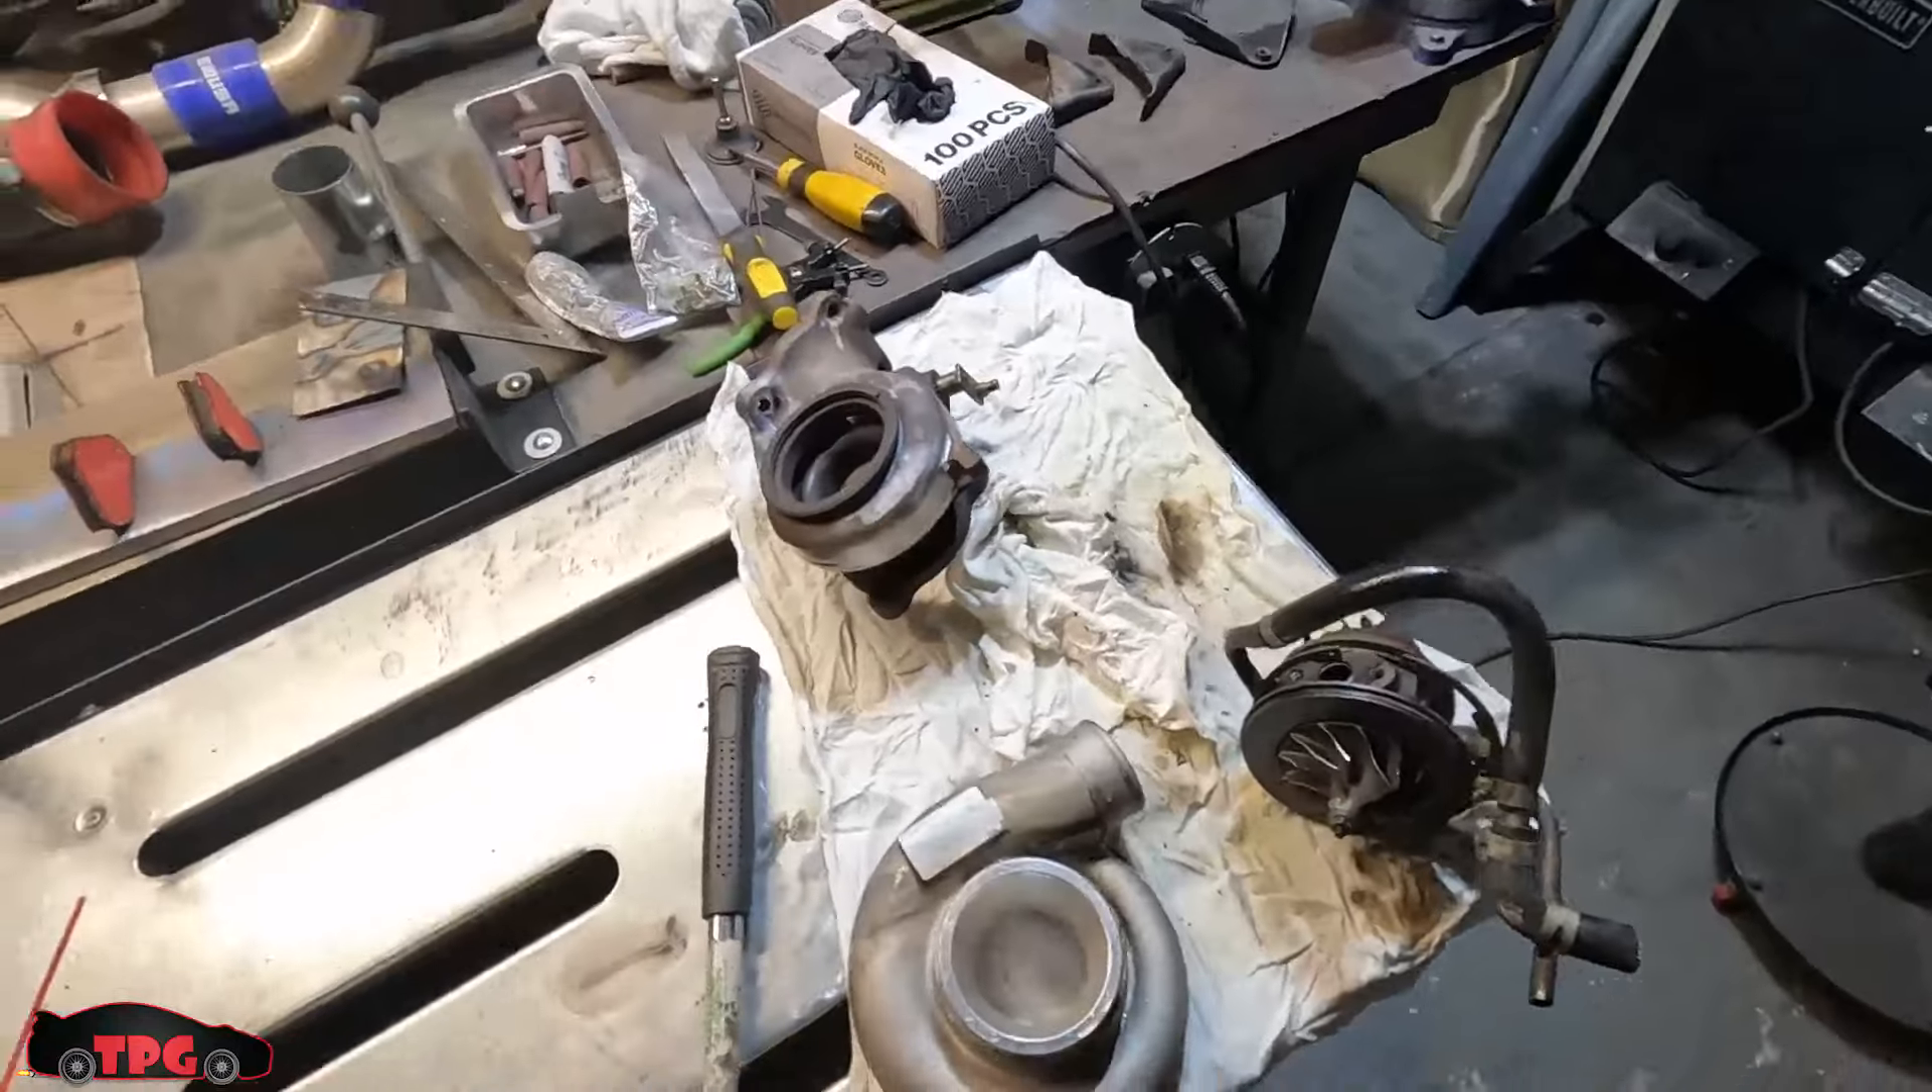I've got the turbo all pulled apart.